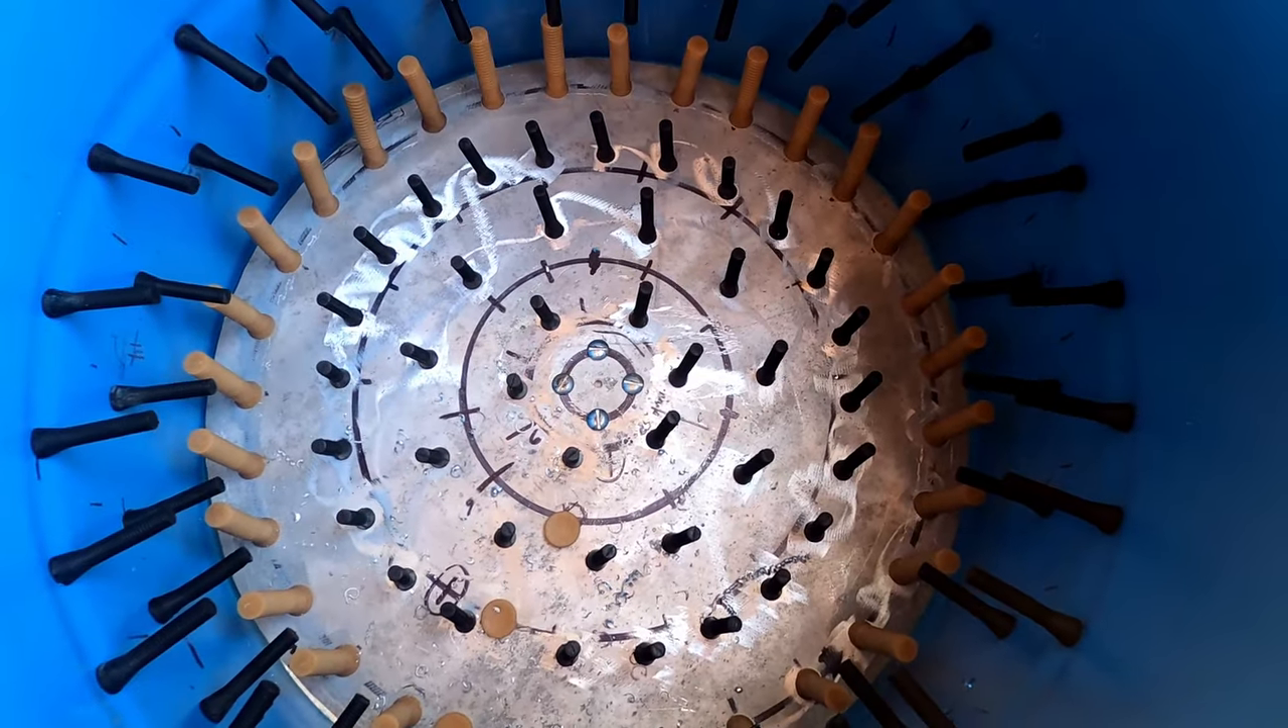We've got our sweeper fingers on the bottom plate all in place.